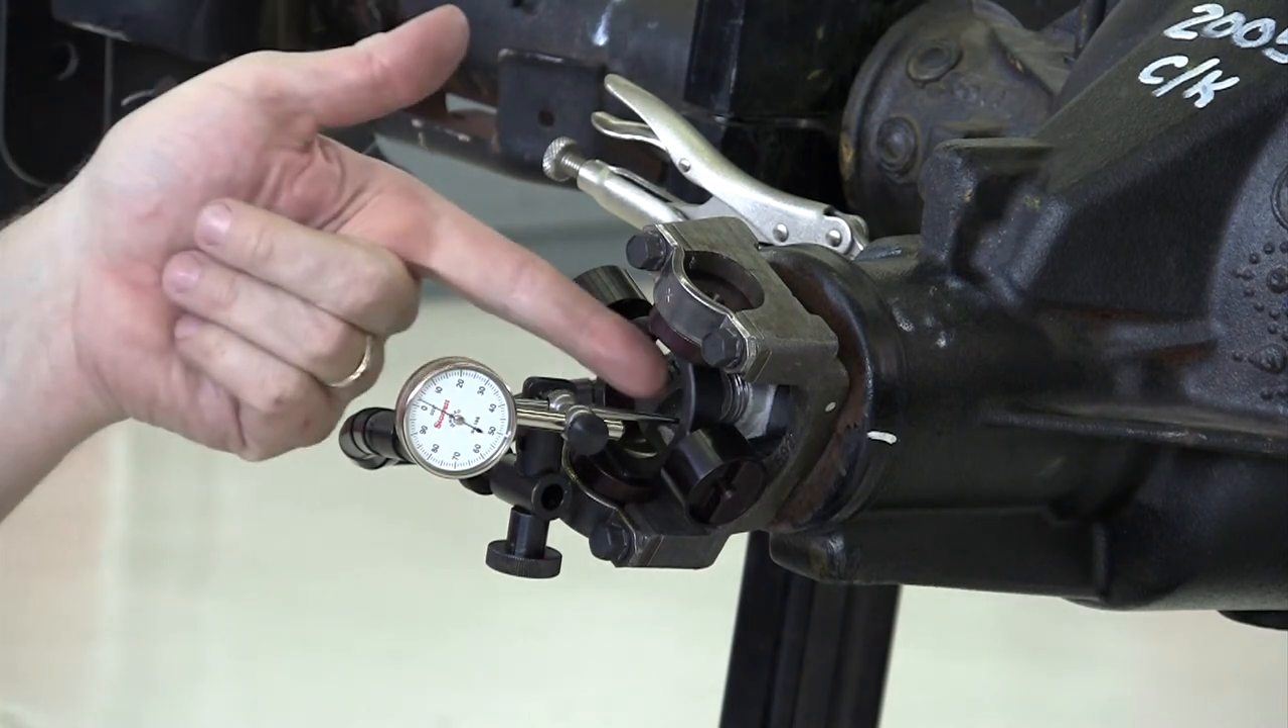So now I'm going to get the dial indicator connected. Okay, I've got the dial indicator connected up. I've just got this little flexible rod attachment and vice grip attachment here on the other side of the differential housing.